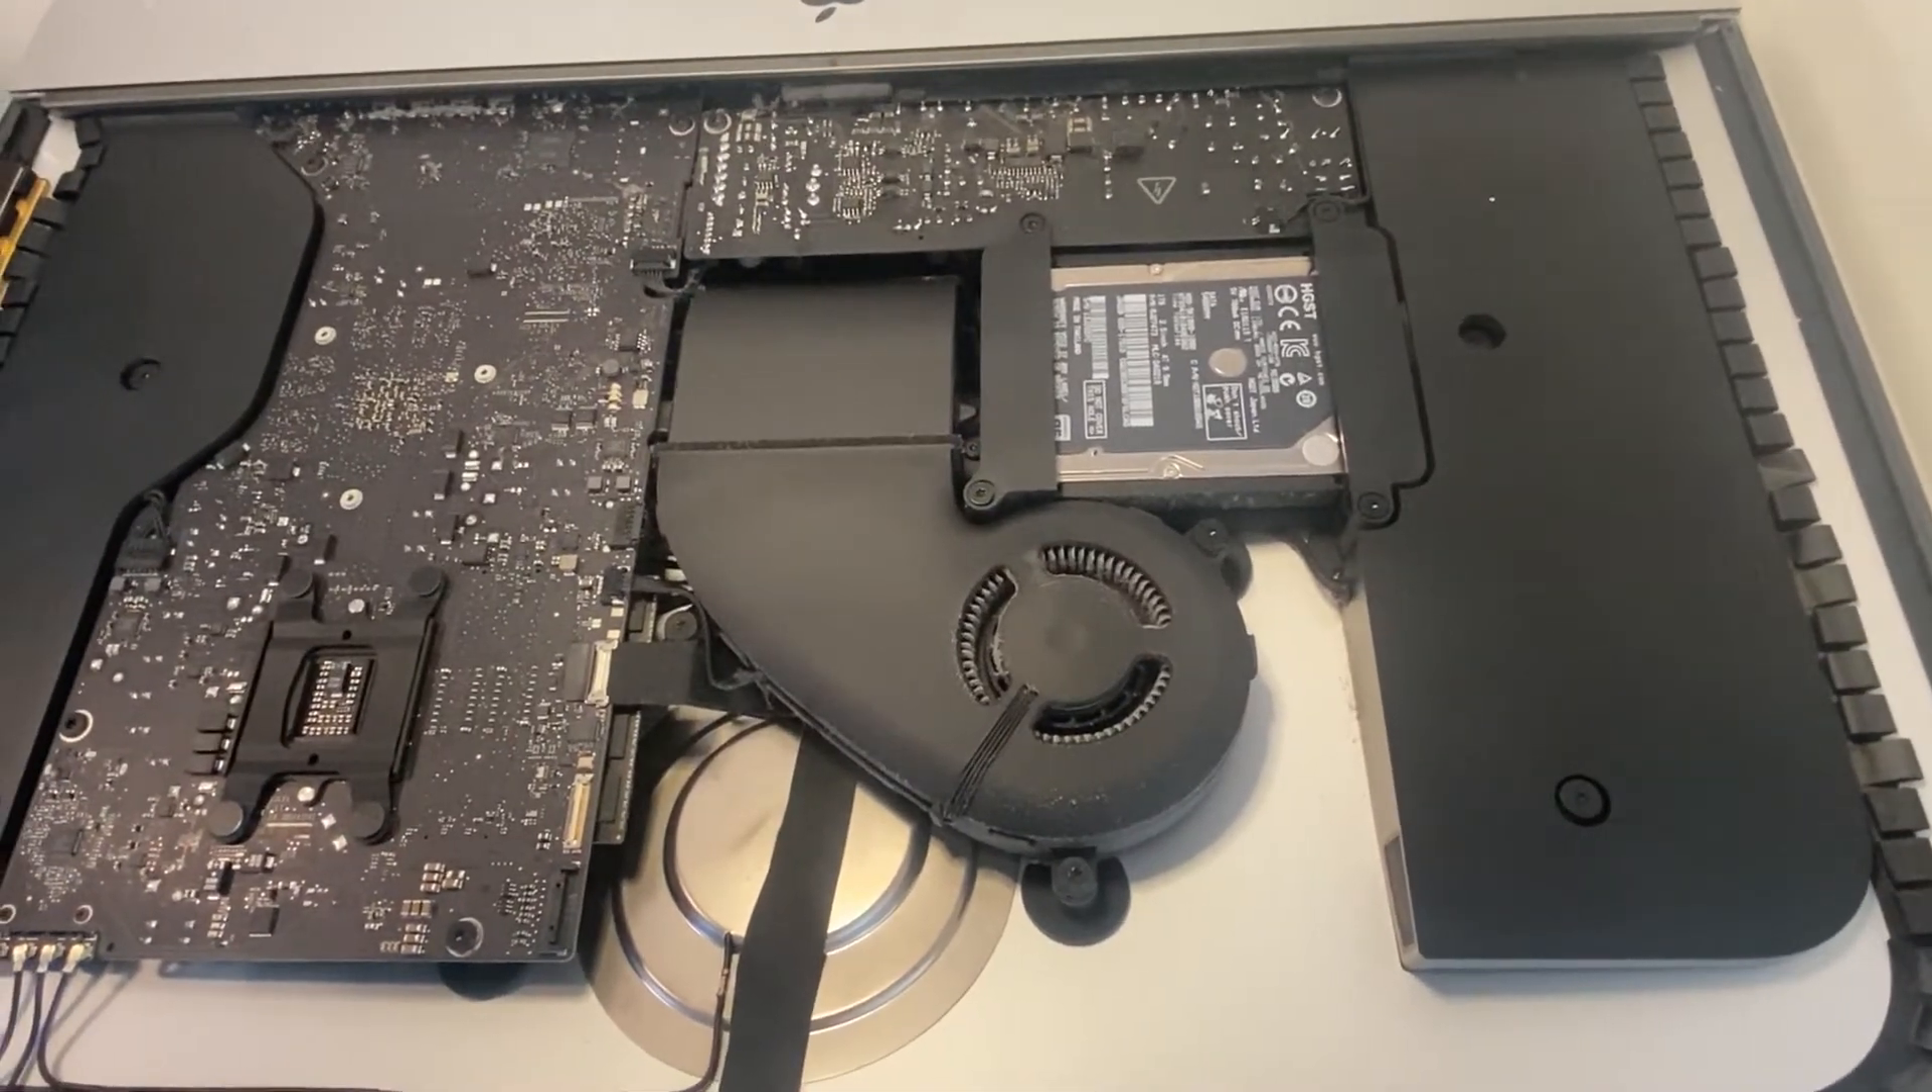So now that we've got the screen off, we are going to do the solid-state drive upgrade.